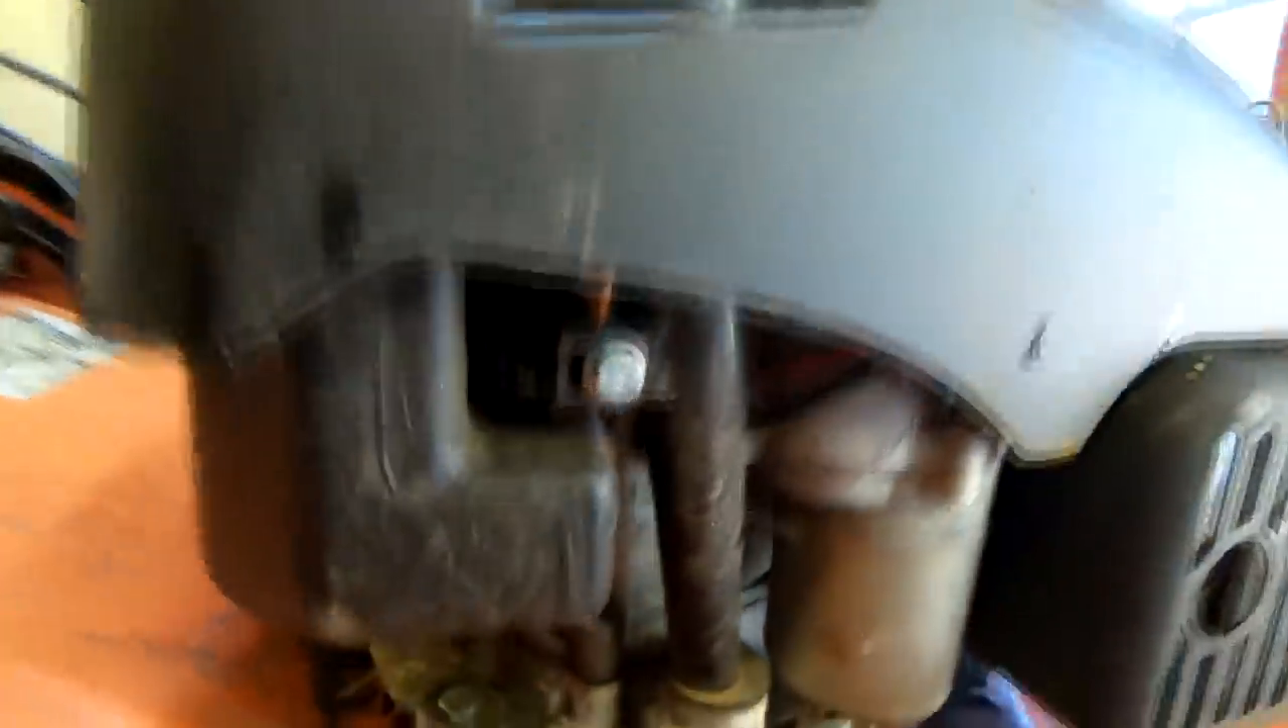We haven't taken the cover off, so we don't know what it's all about.